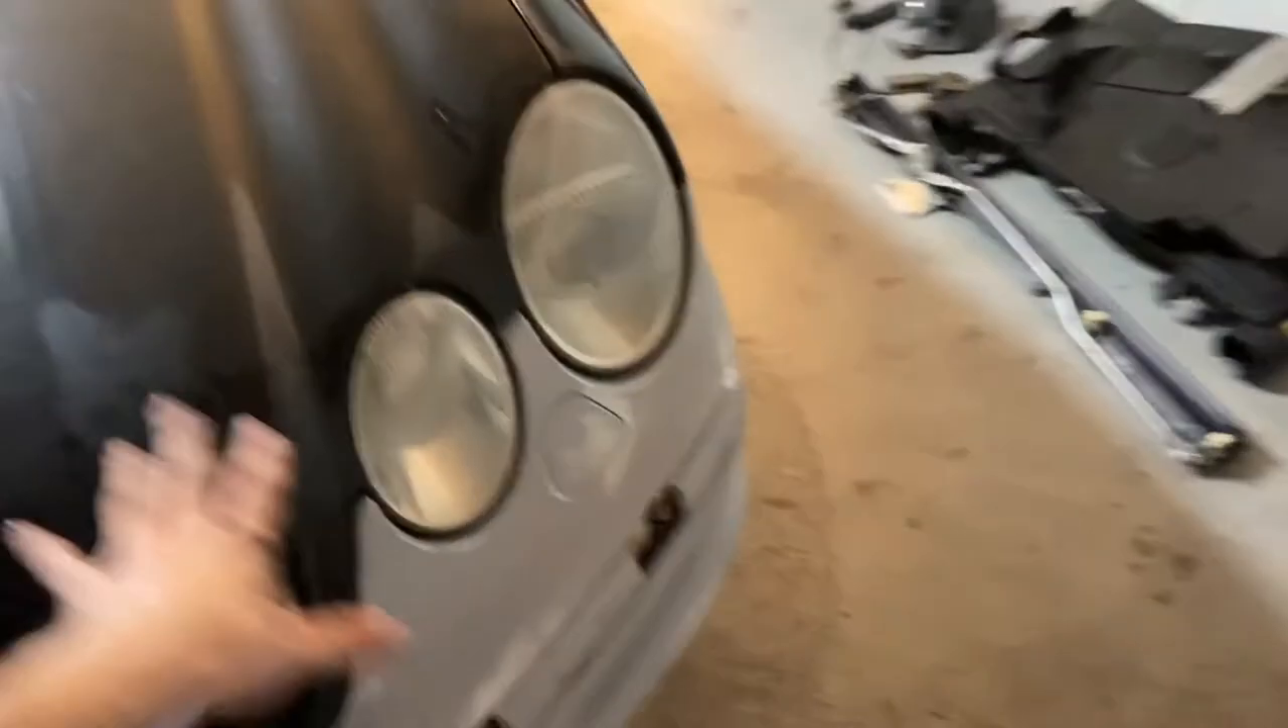Right we're now done with the placement of the headlights and i also put the bumper on so i can see the fitment.